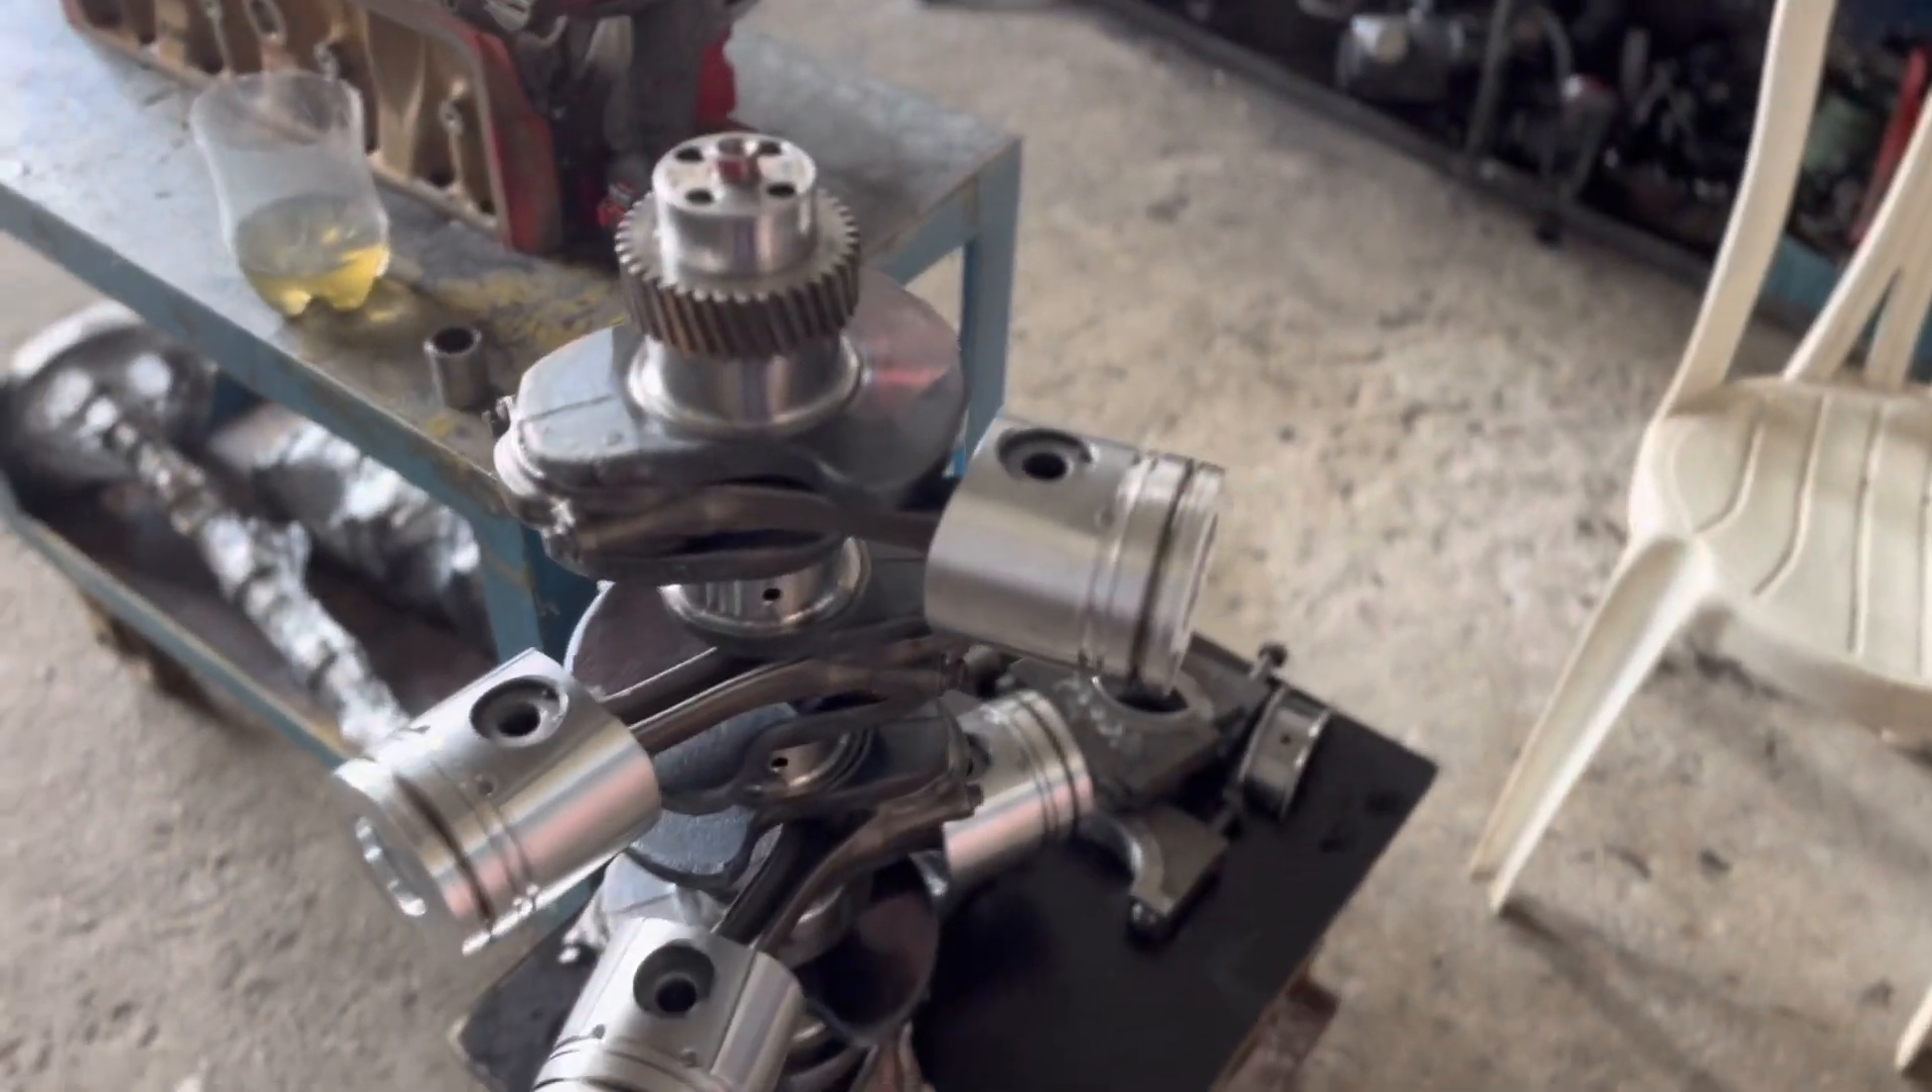Aquí tenemos en el cigüeñal montado las bielas, los pistones.